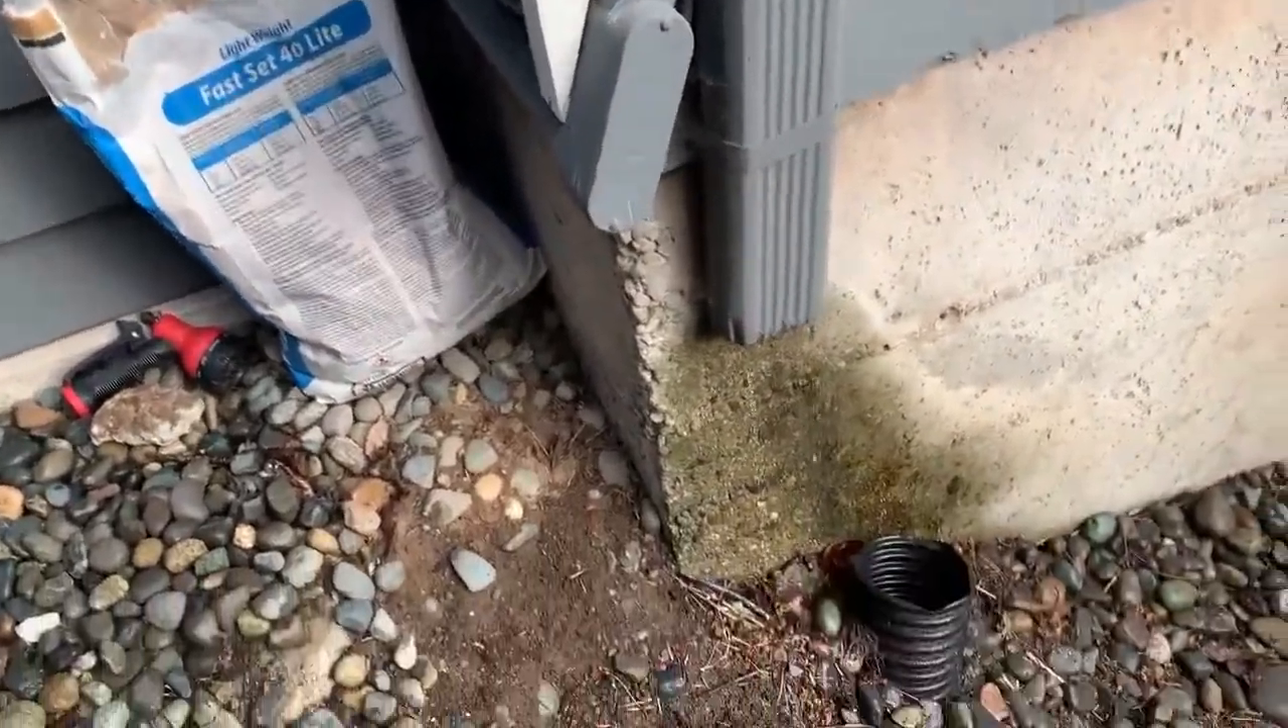So if you can see on this one, the downspout is collecting the water from the gutter here and moving it down towards the drainage, but is not completely in the drainage there.